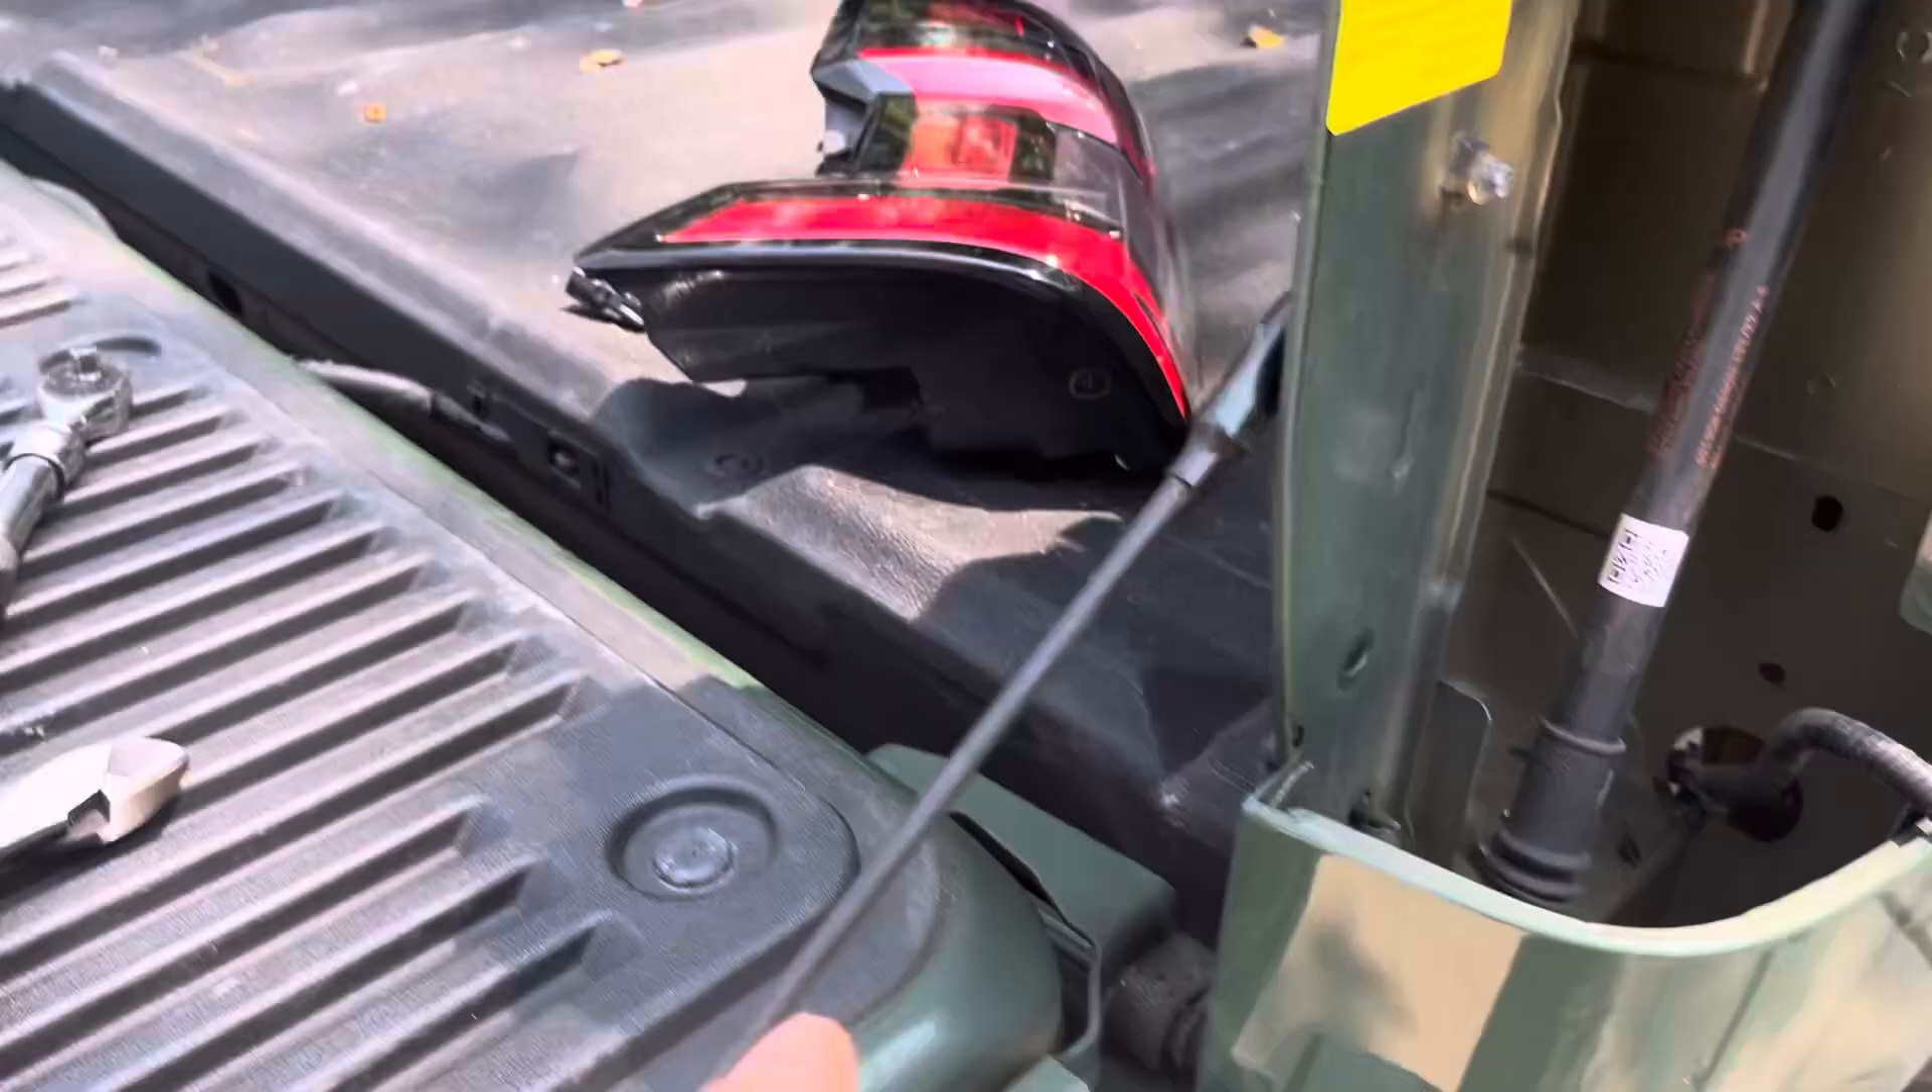So i actually ended up removing the rear taillight completely and just setting it there.